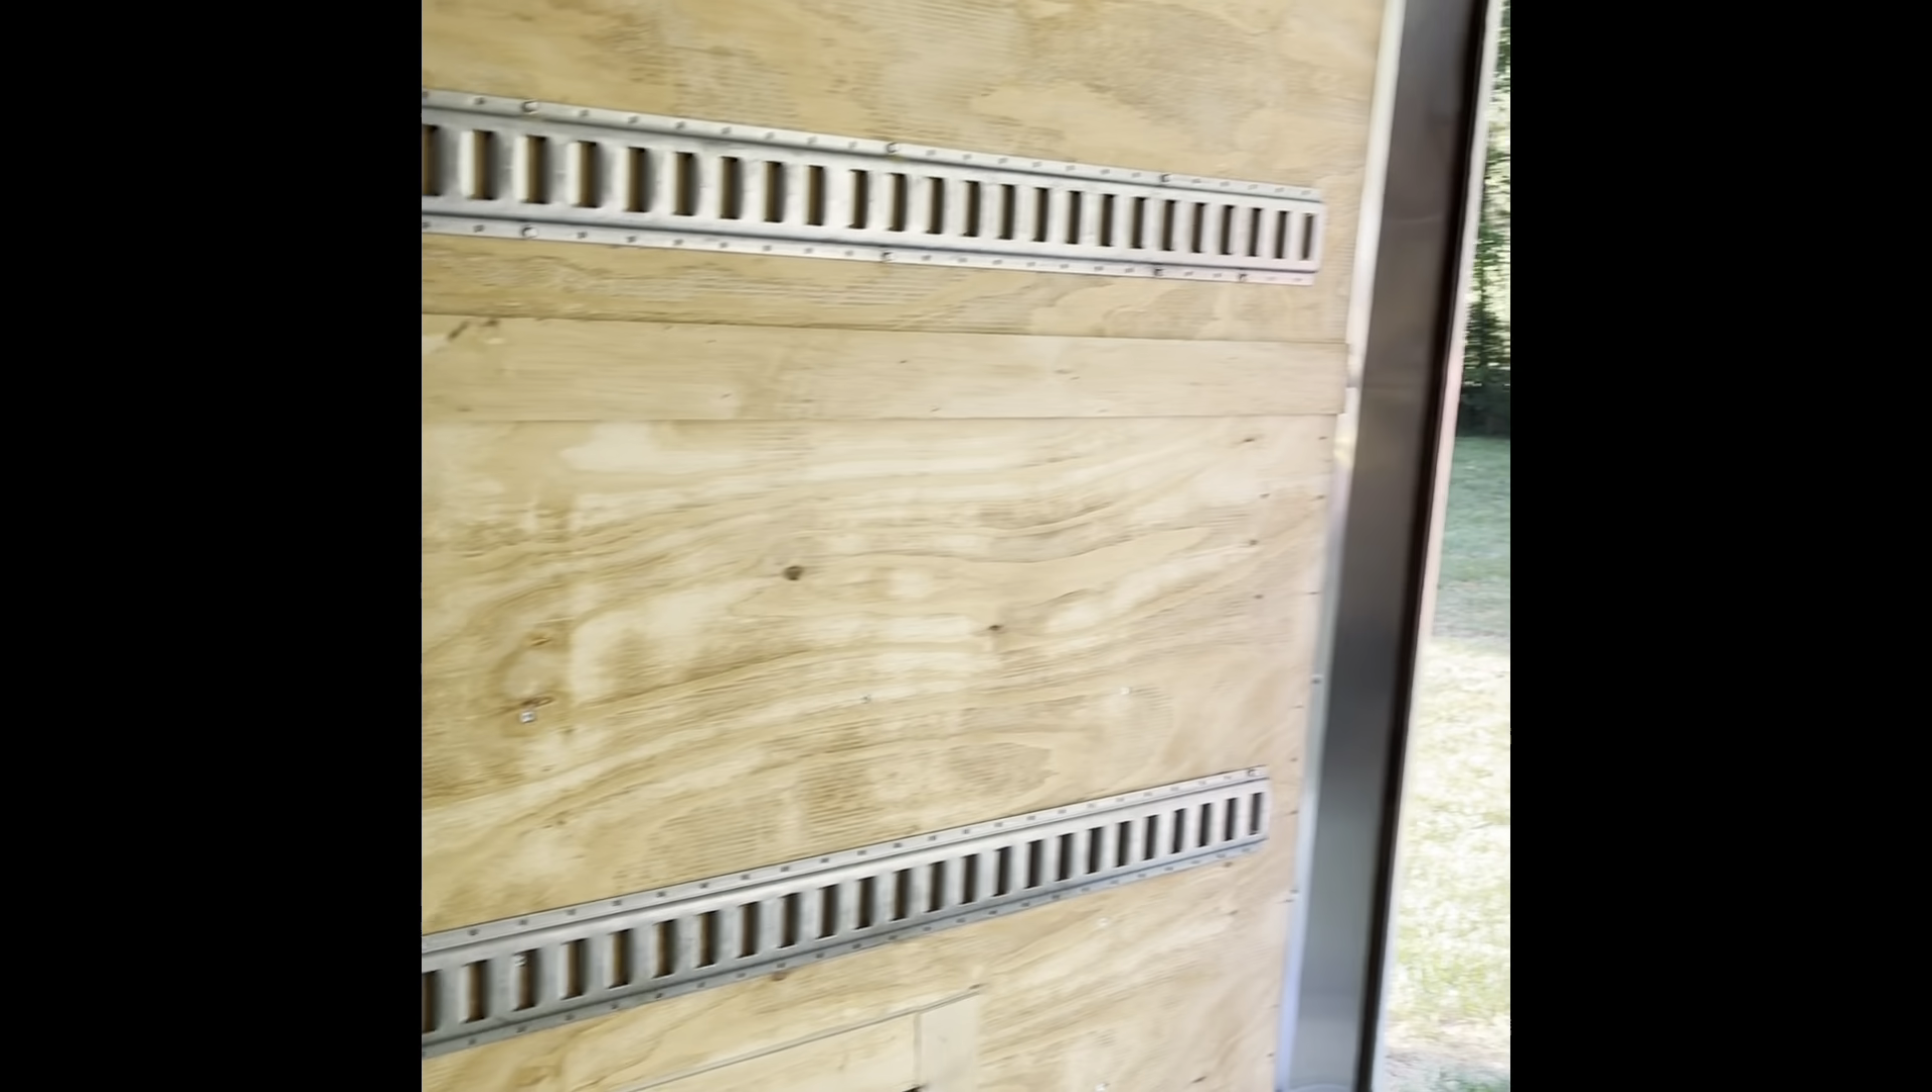This is my e-track on the upper portion and this is the e-track on the lower portion both of them are done.